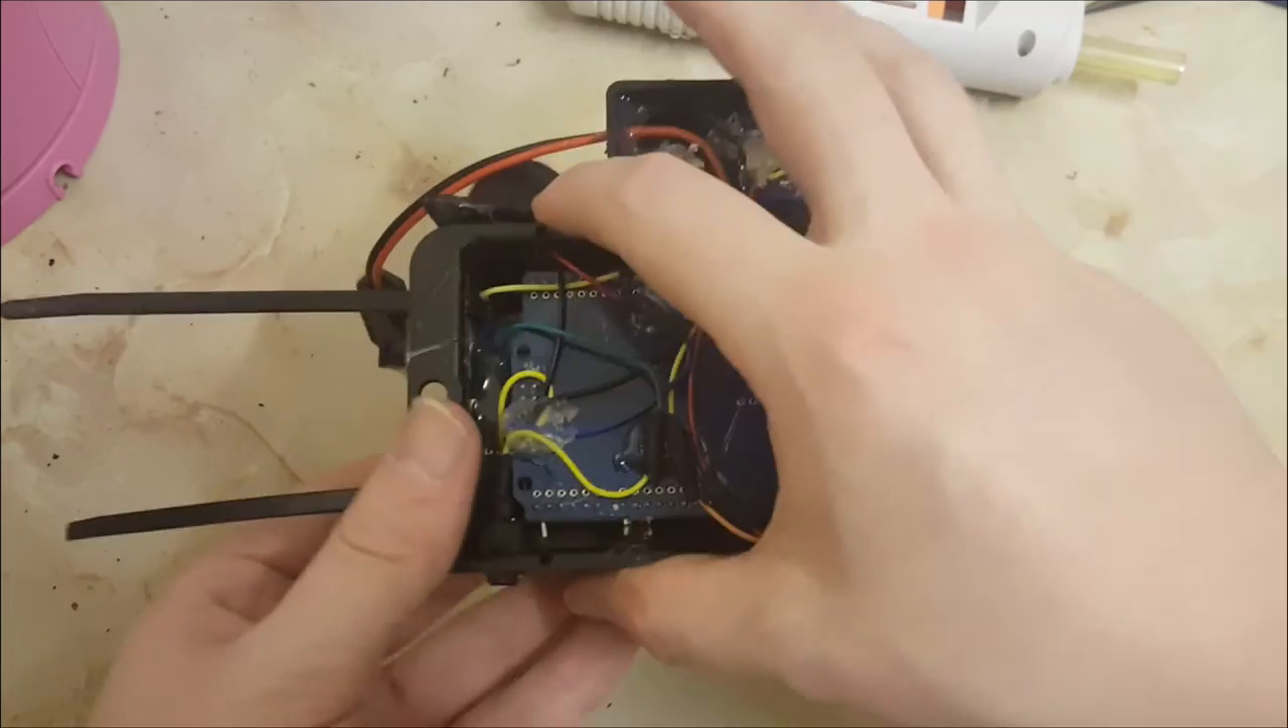There we go the cable ties are on now and I will attach the battery to those later.